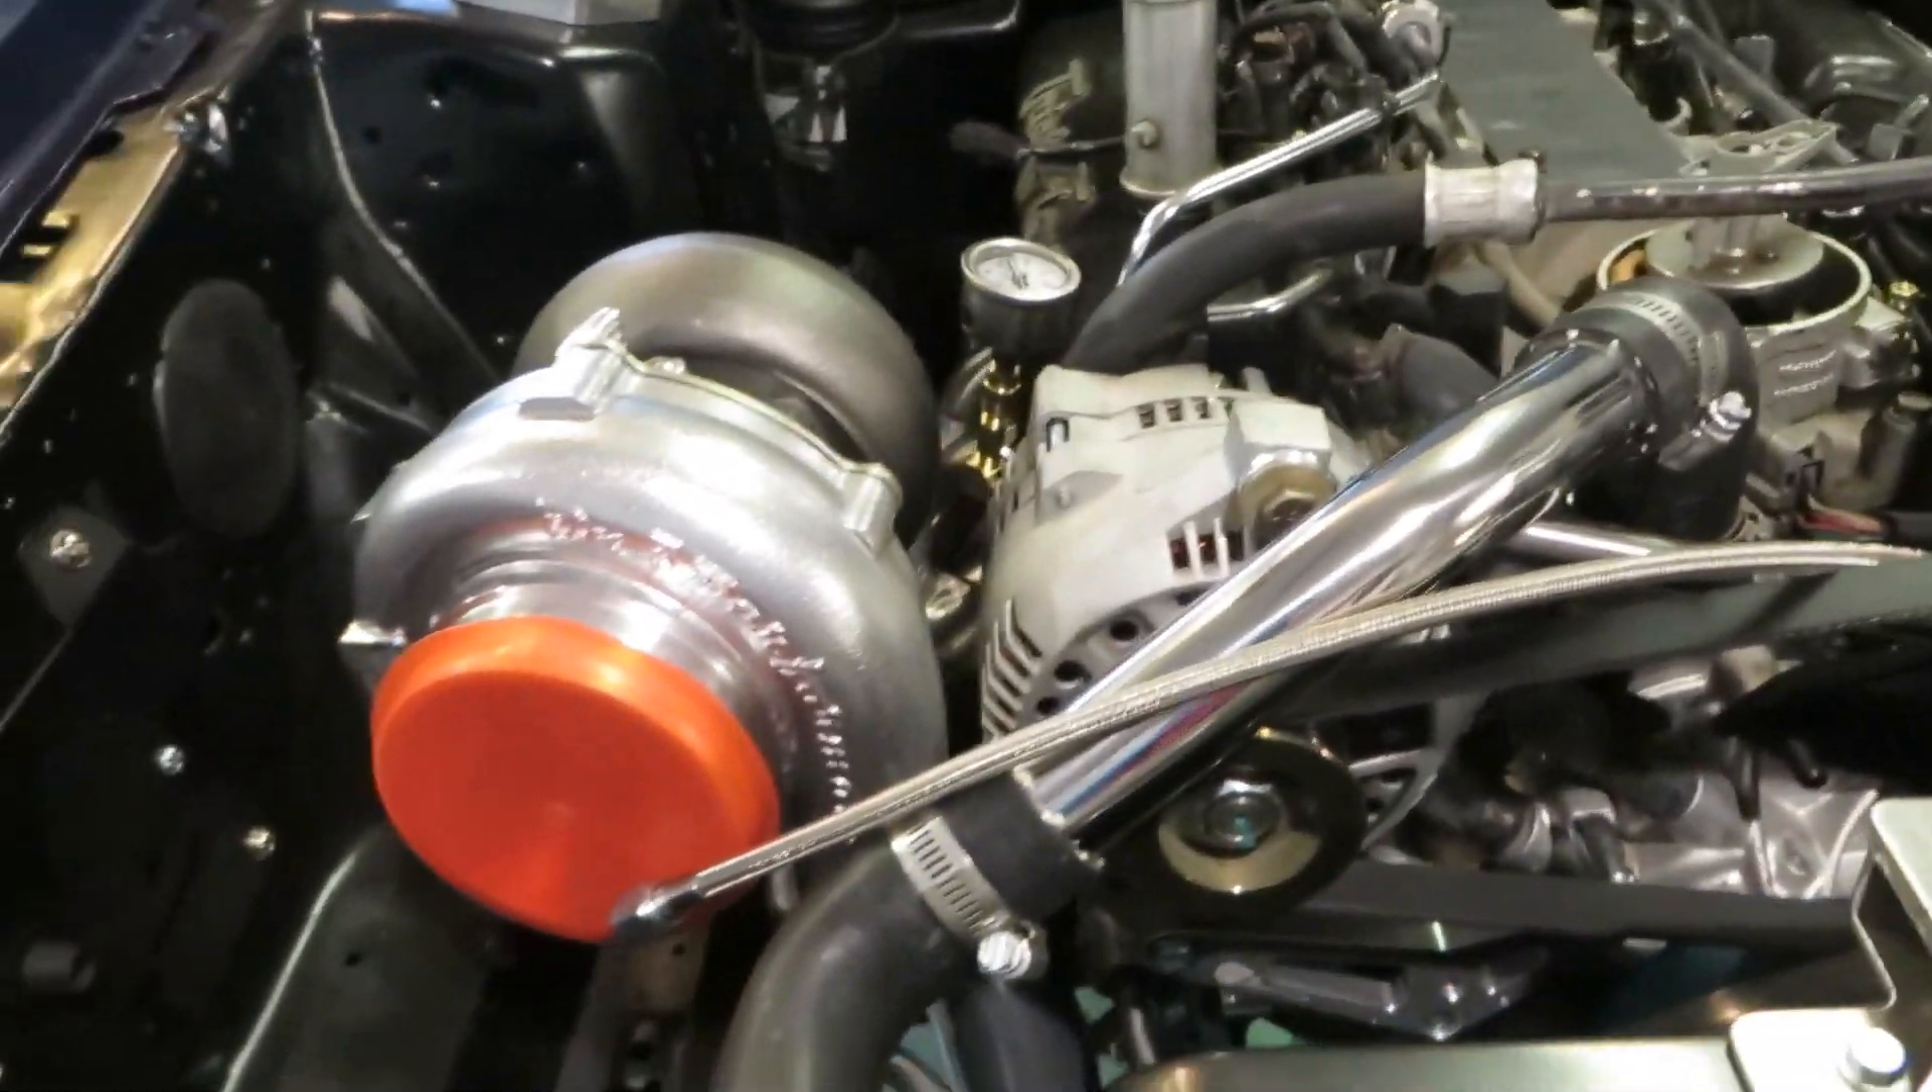The turbo is in.